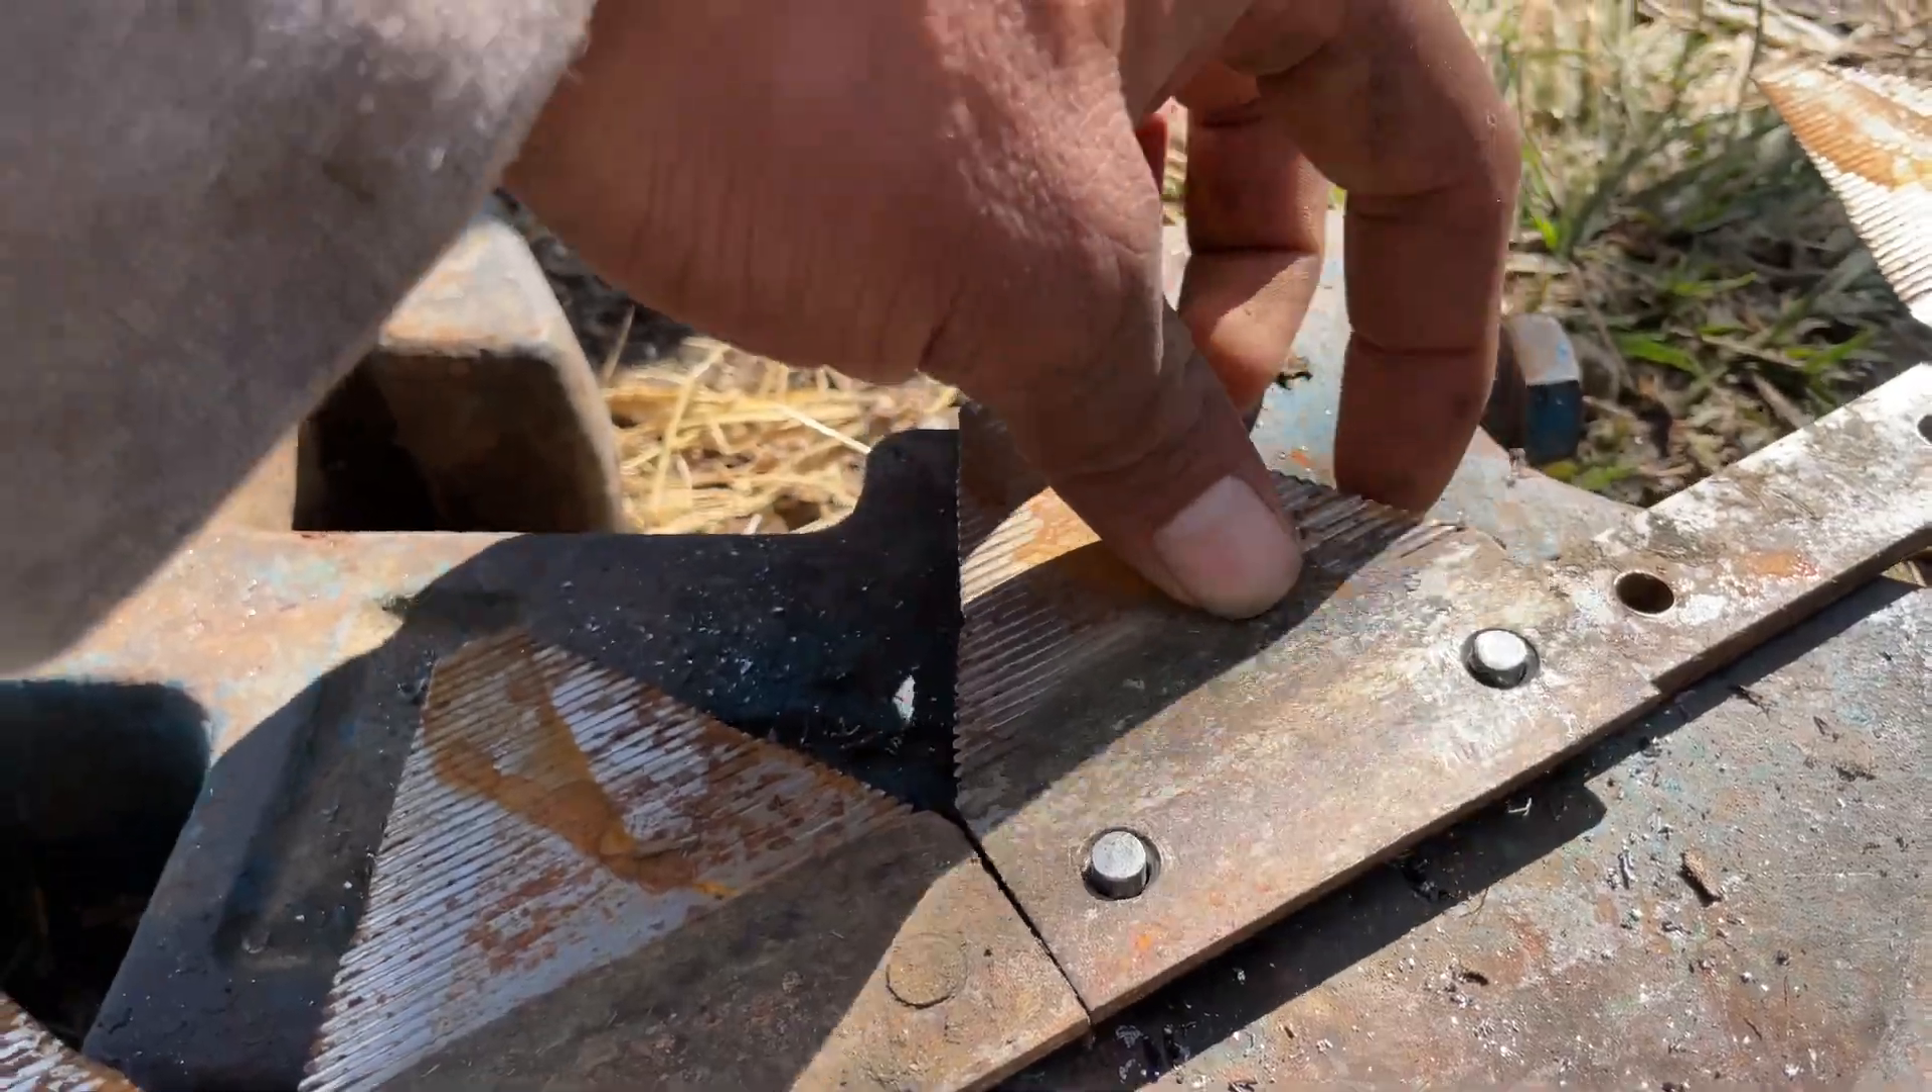Acá ya metimos los remaches y ahora toca apachurrarlos.